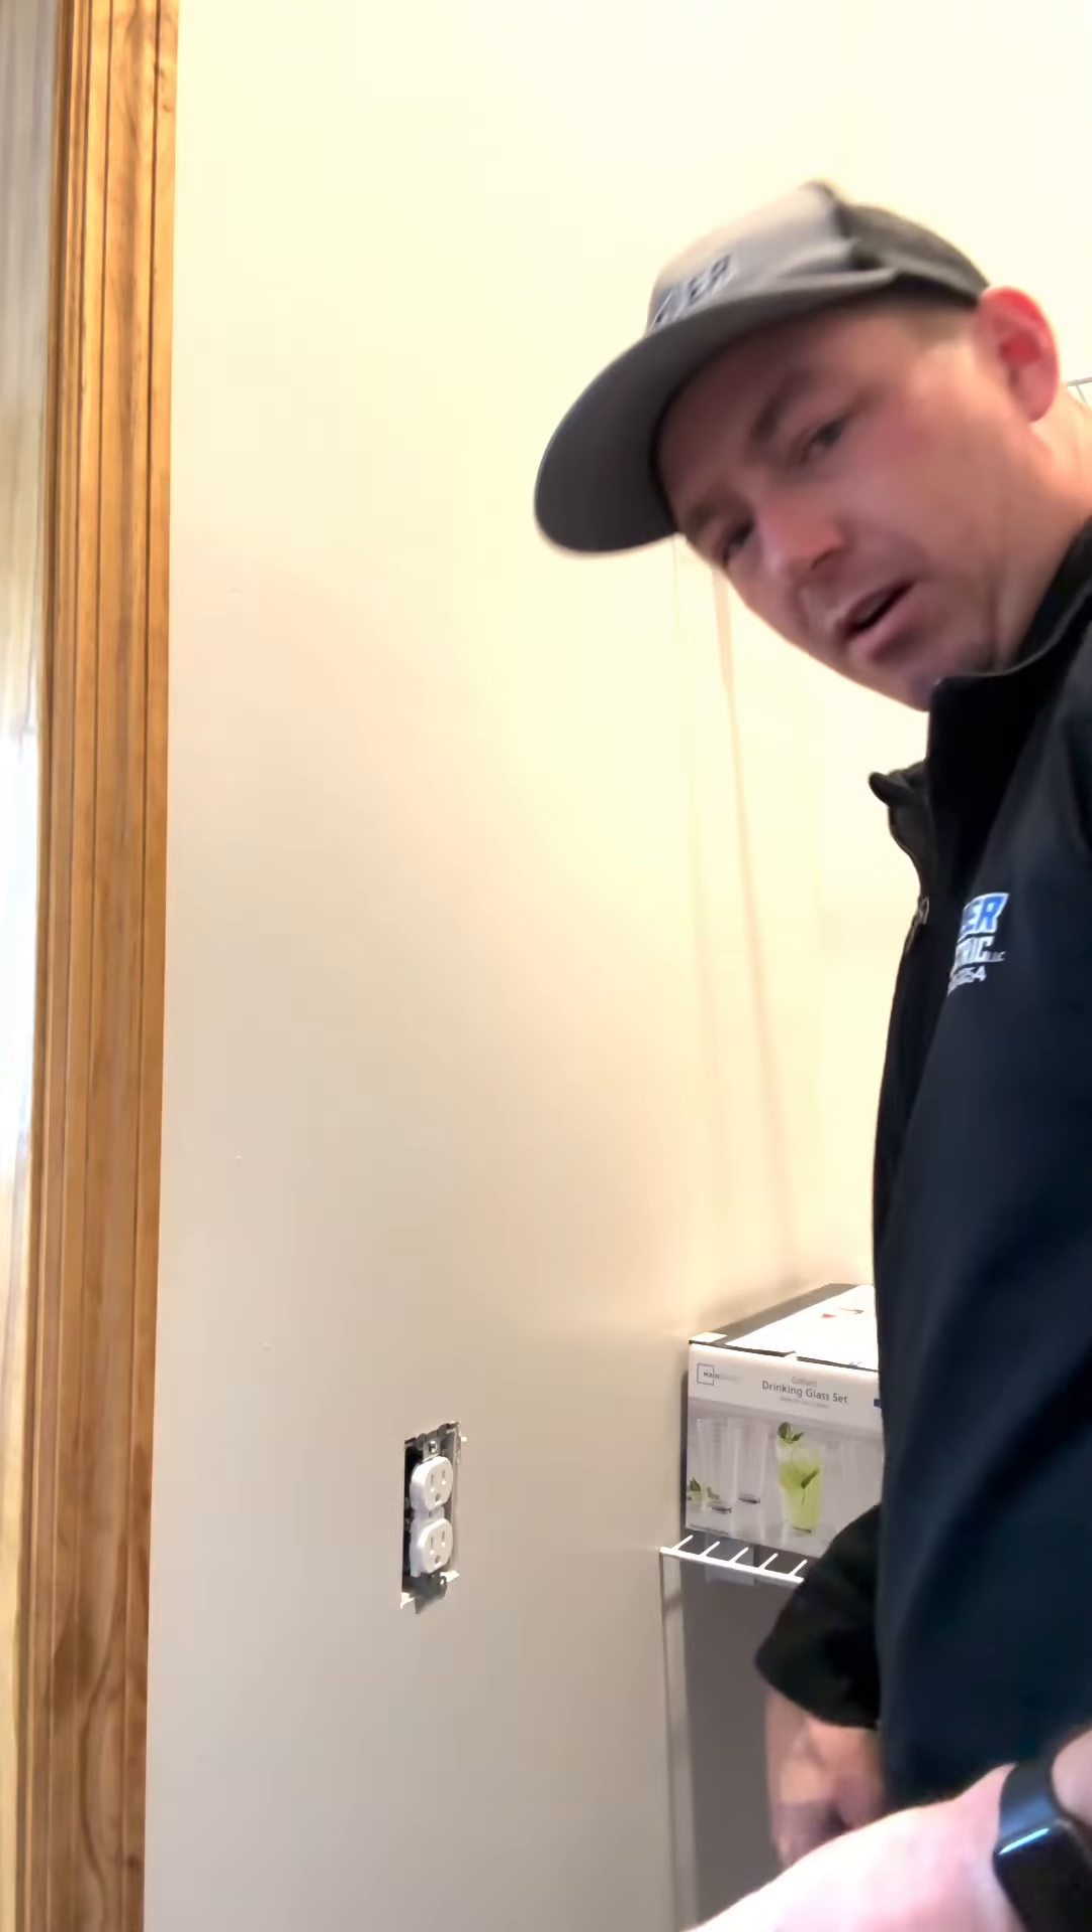So i got that outlet done i don't have a cover plate.